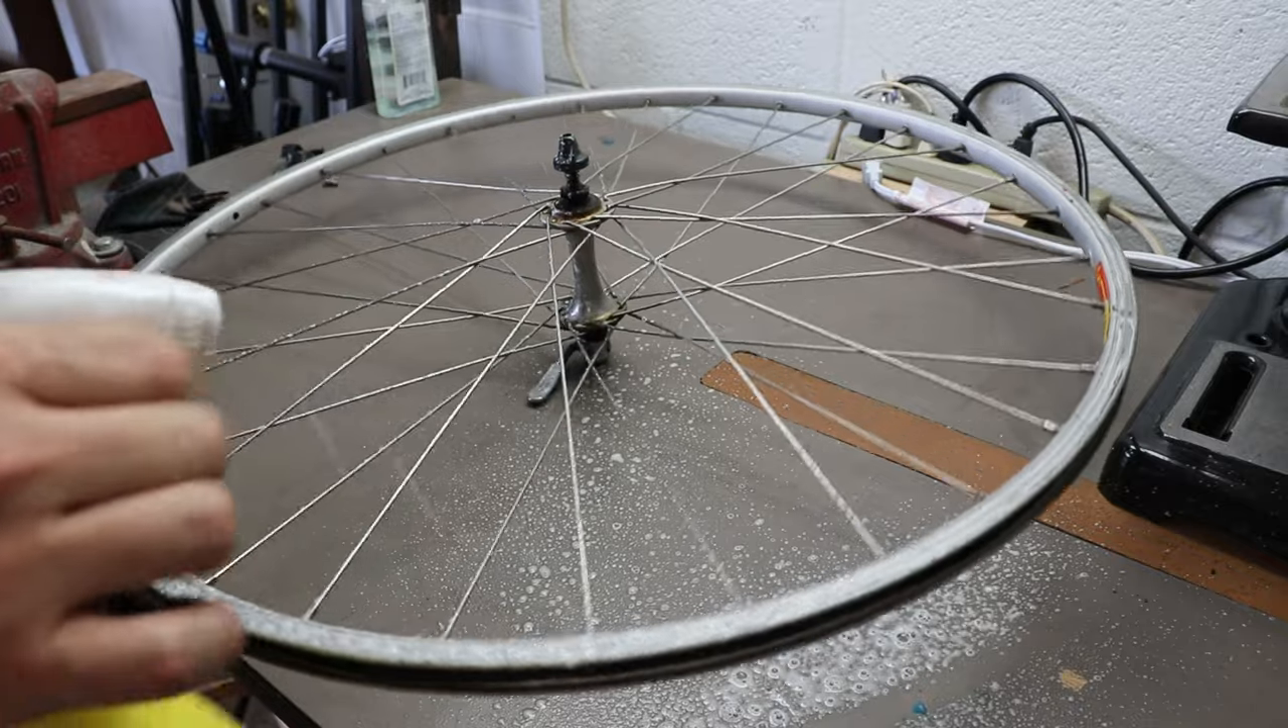Those are the nastiest tires I've ever dealt with, but I'm happy to say they're totally off.